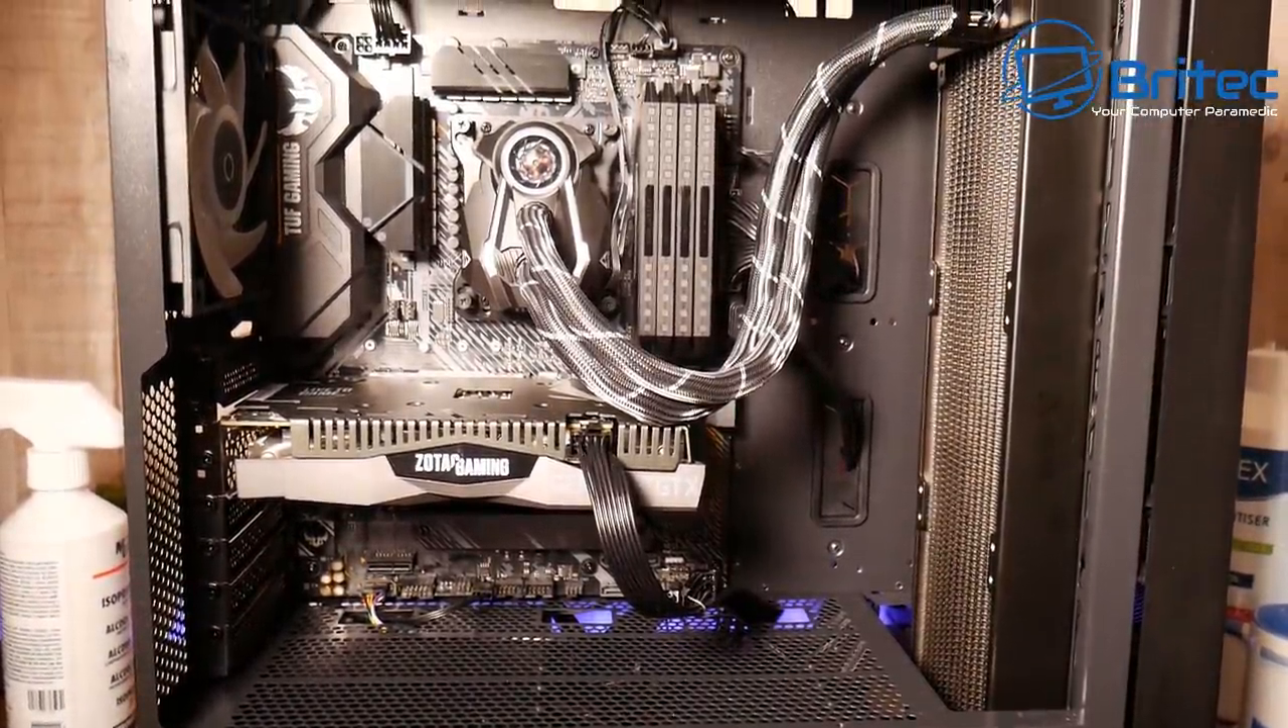There we have the graphics card in here now.